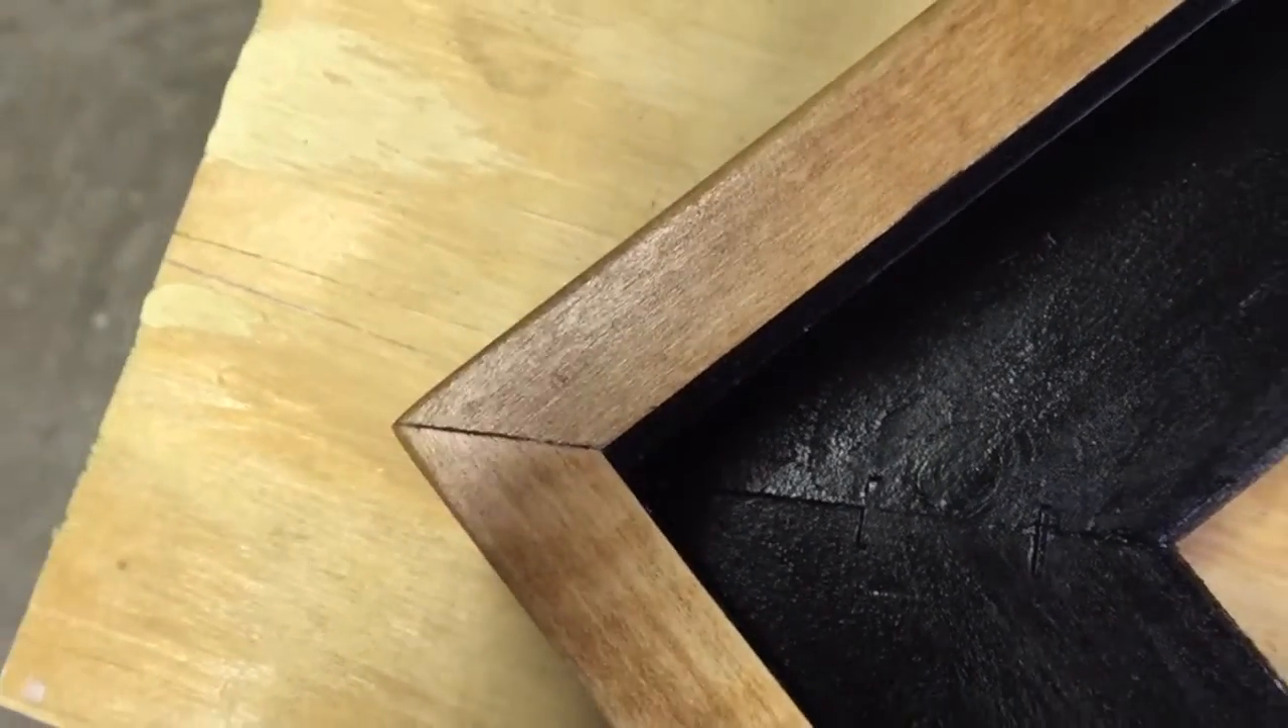I don't have a big gap where those two pieces of wood should come together.